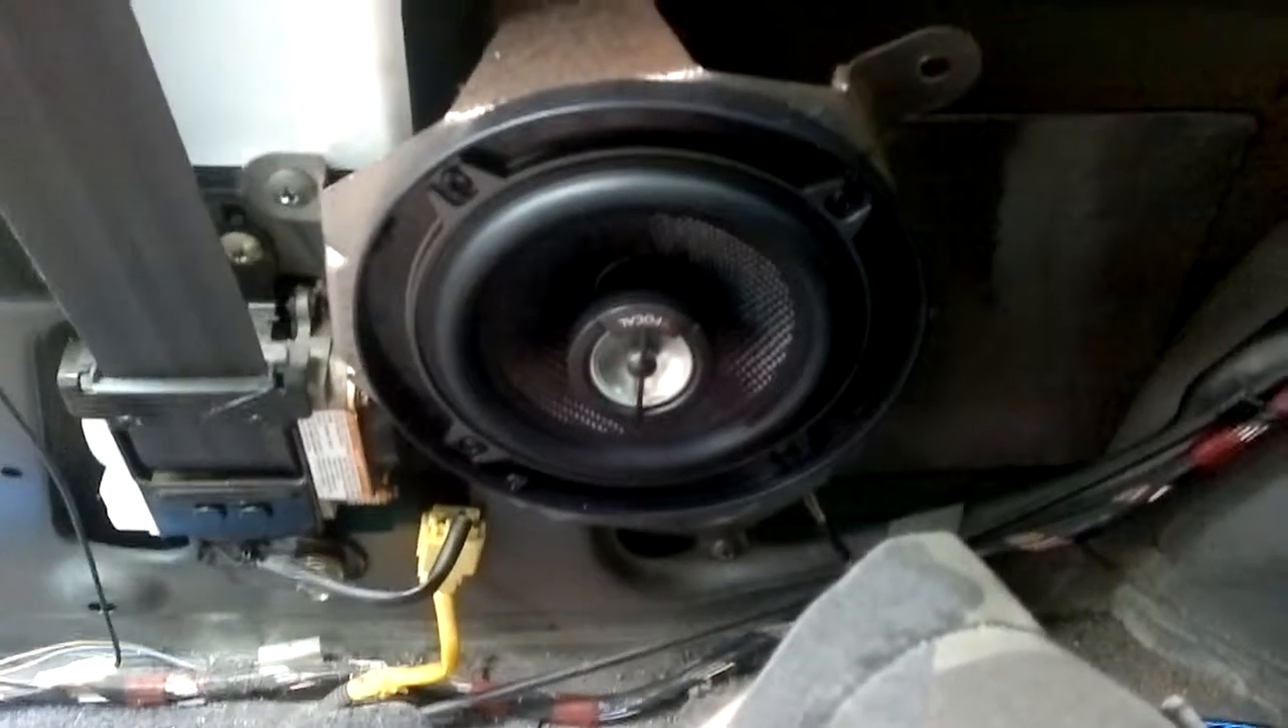And here we have the first speaker fitted.